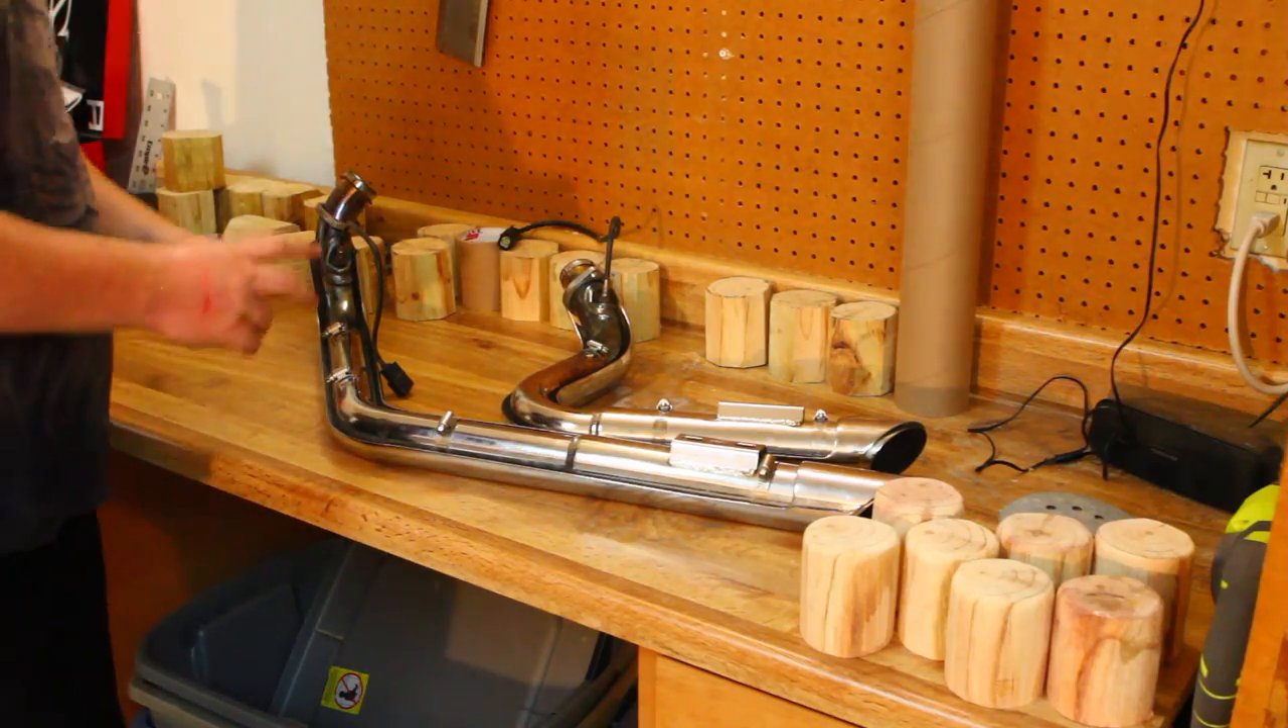Alright now we have the pipes off.